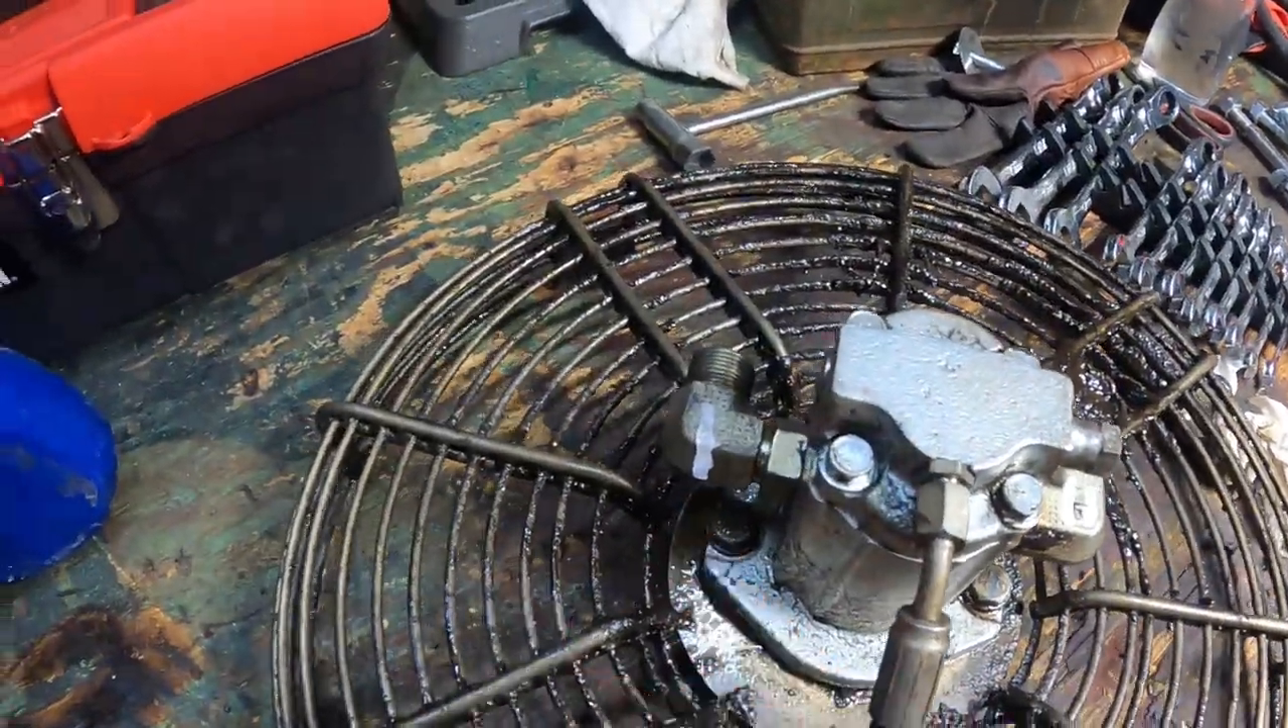Alright, so we finally got this fan shroud and hydraulic fan motor off.